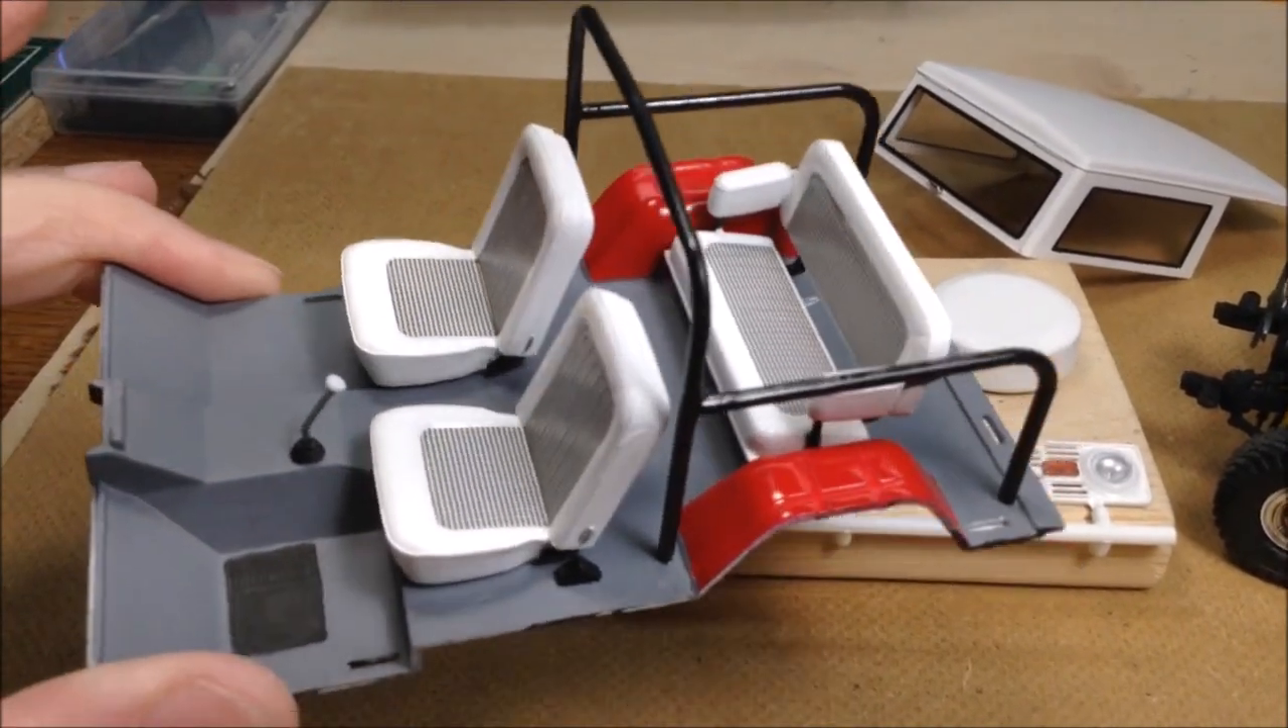I've got the interior ready to go in. The seats are in, the roll bar, shift lever.